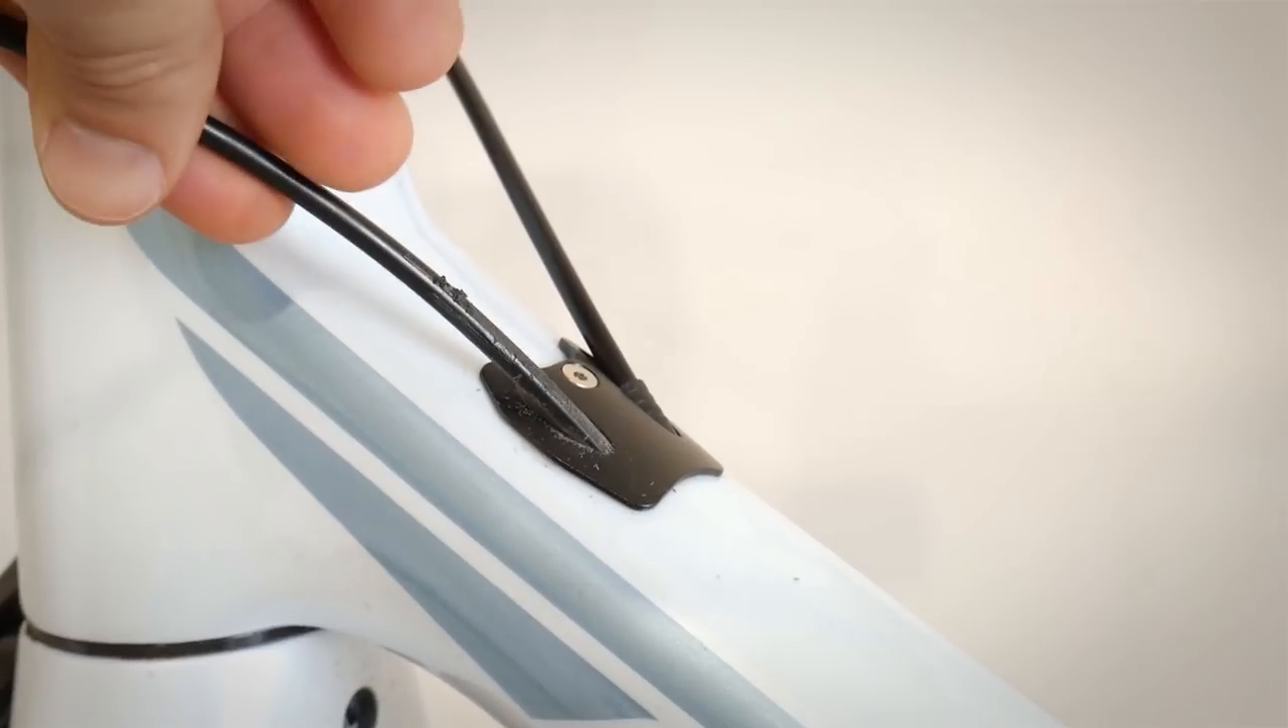The second complication from this rattling is that the housing is actually rubbing against this insert here and I'm not sure how many miles on the rough roads this would make.